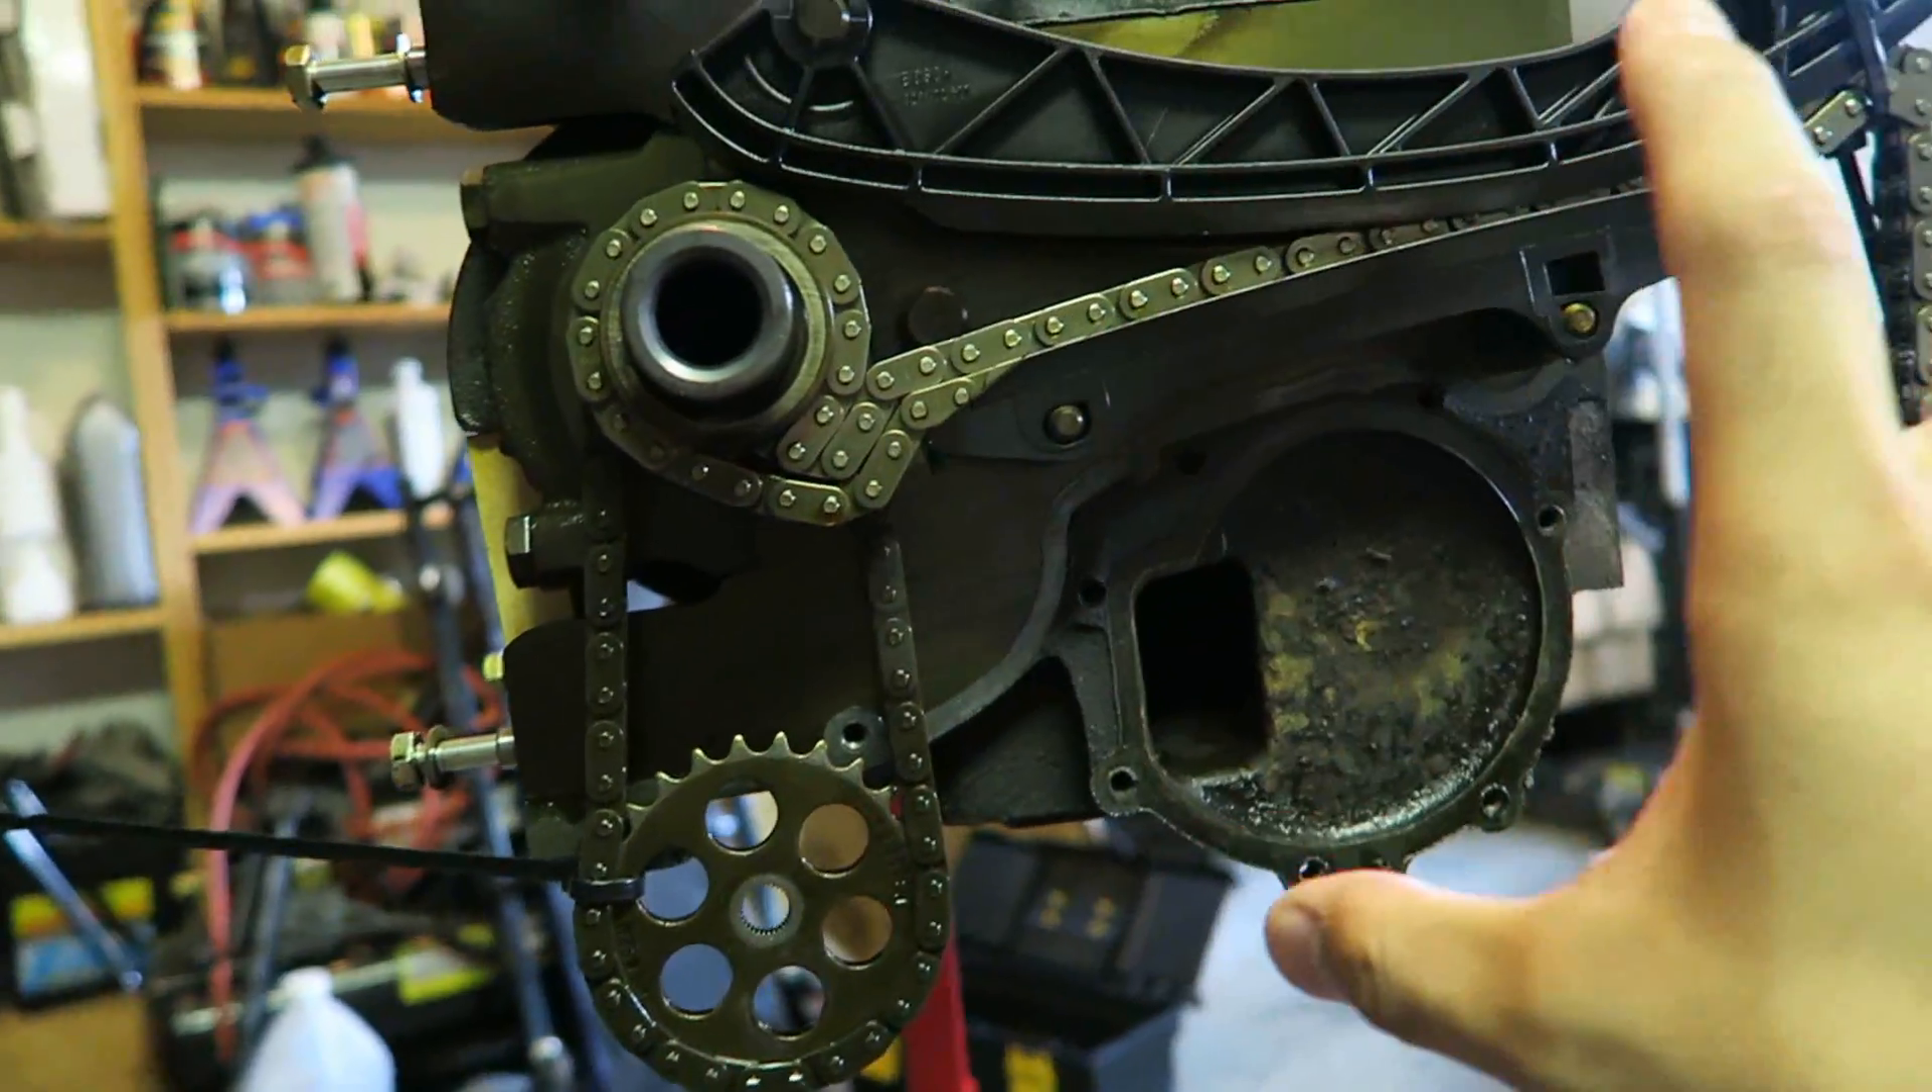And then you can also see here's that oil pump sprocket and it's just dangling there.